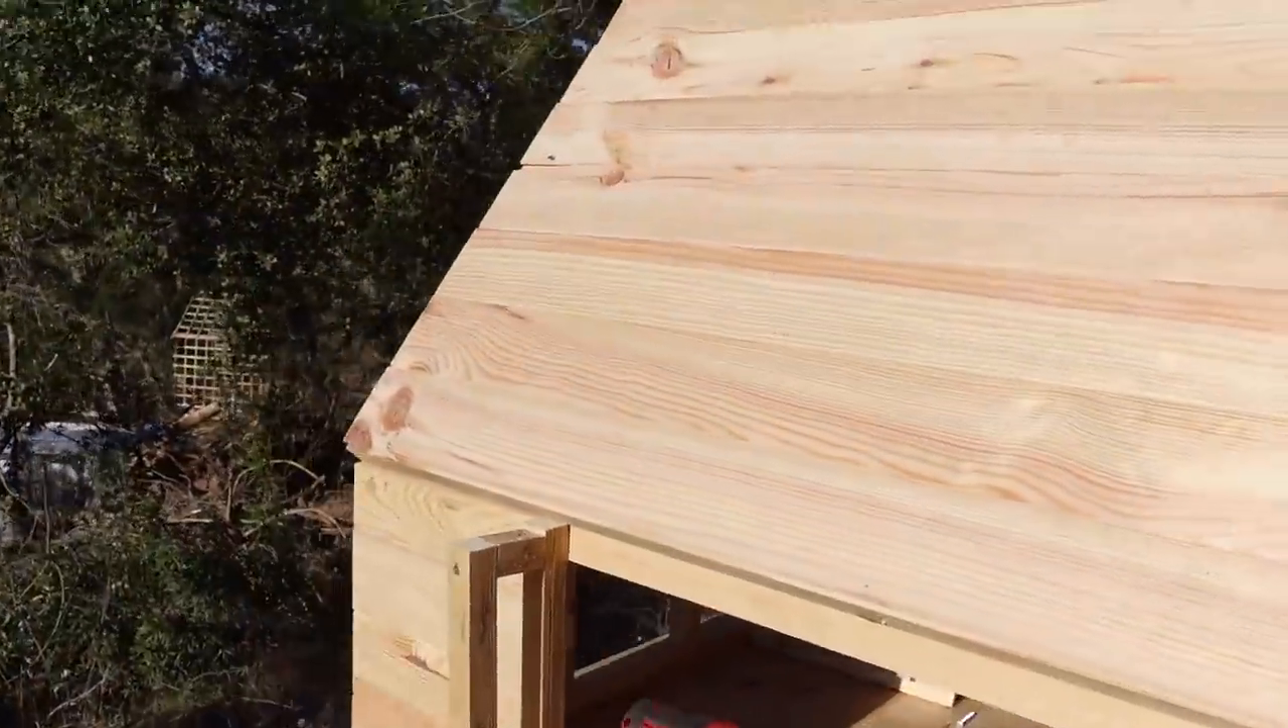I've got the roof on.